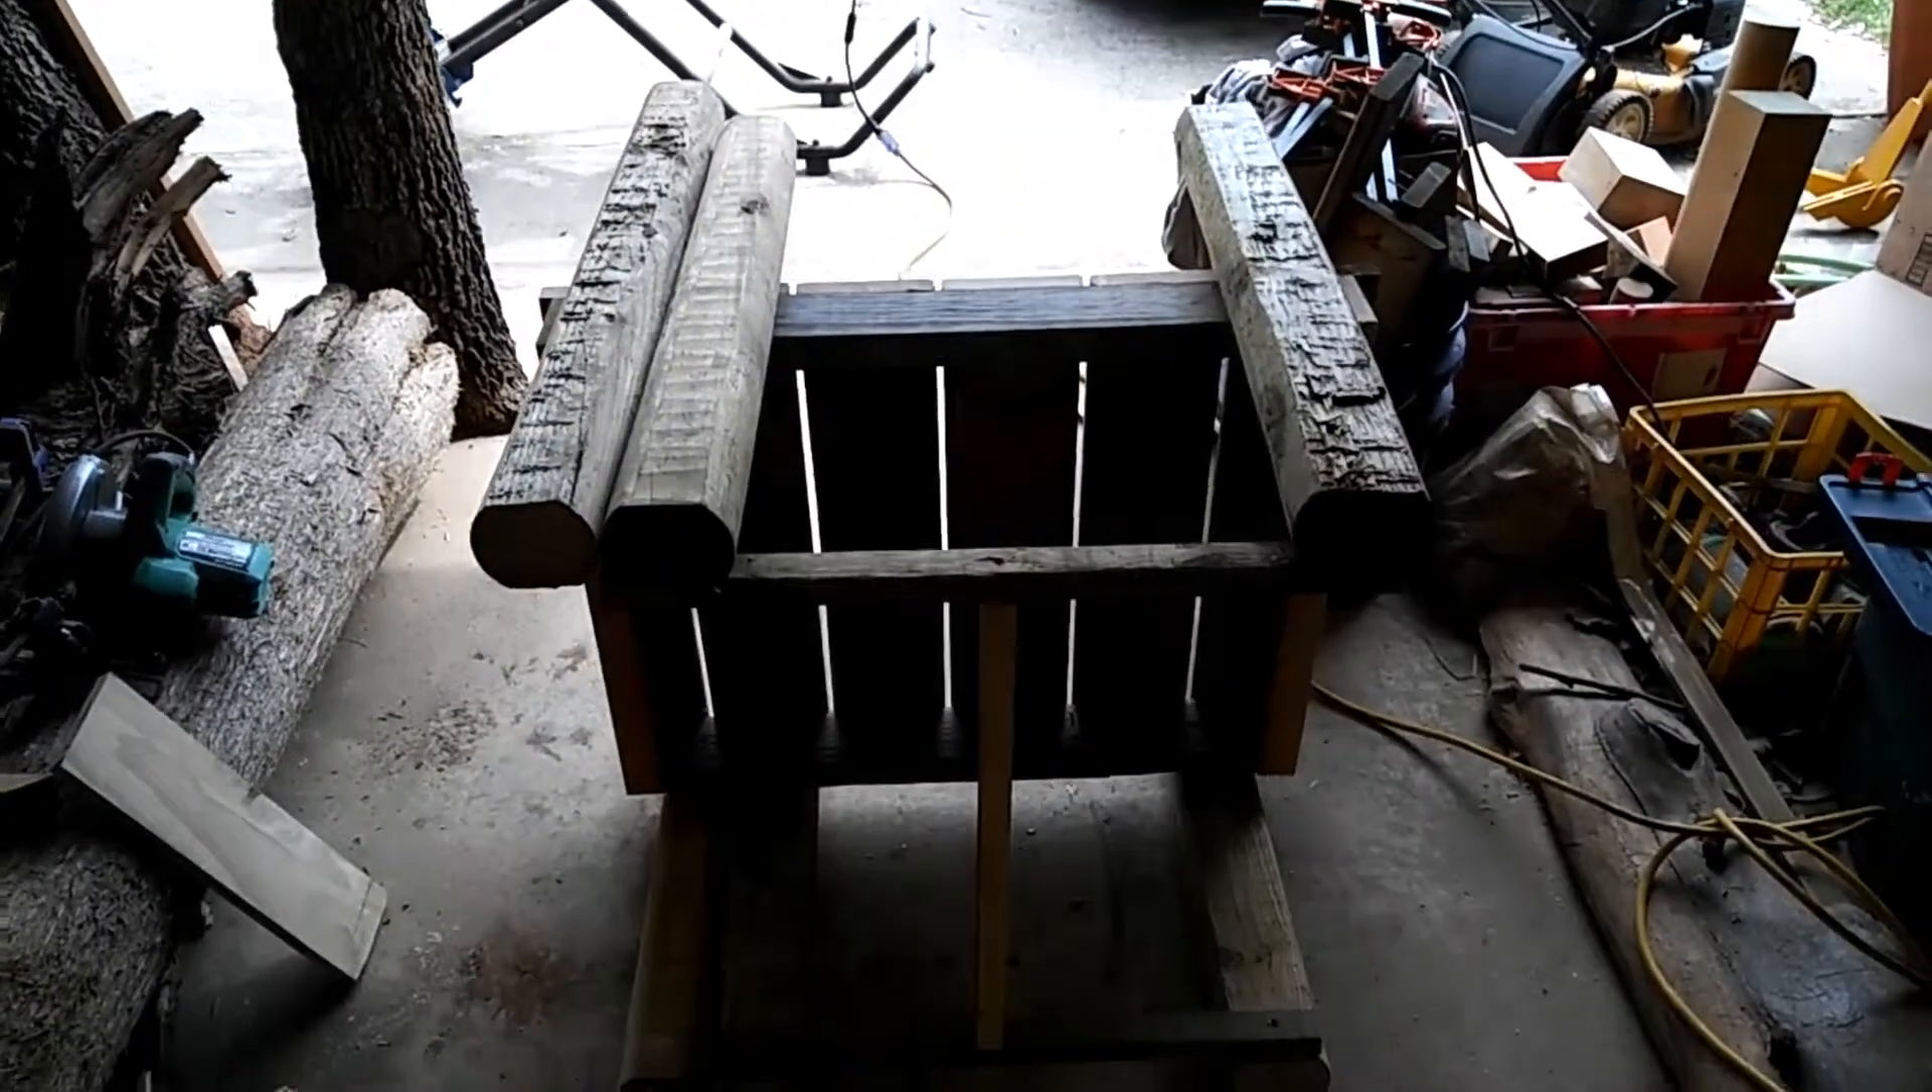The overall build is now done I just need to wrap the tops of the landscape timbers with some rope.